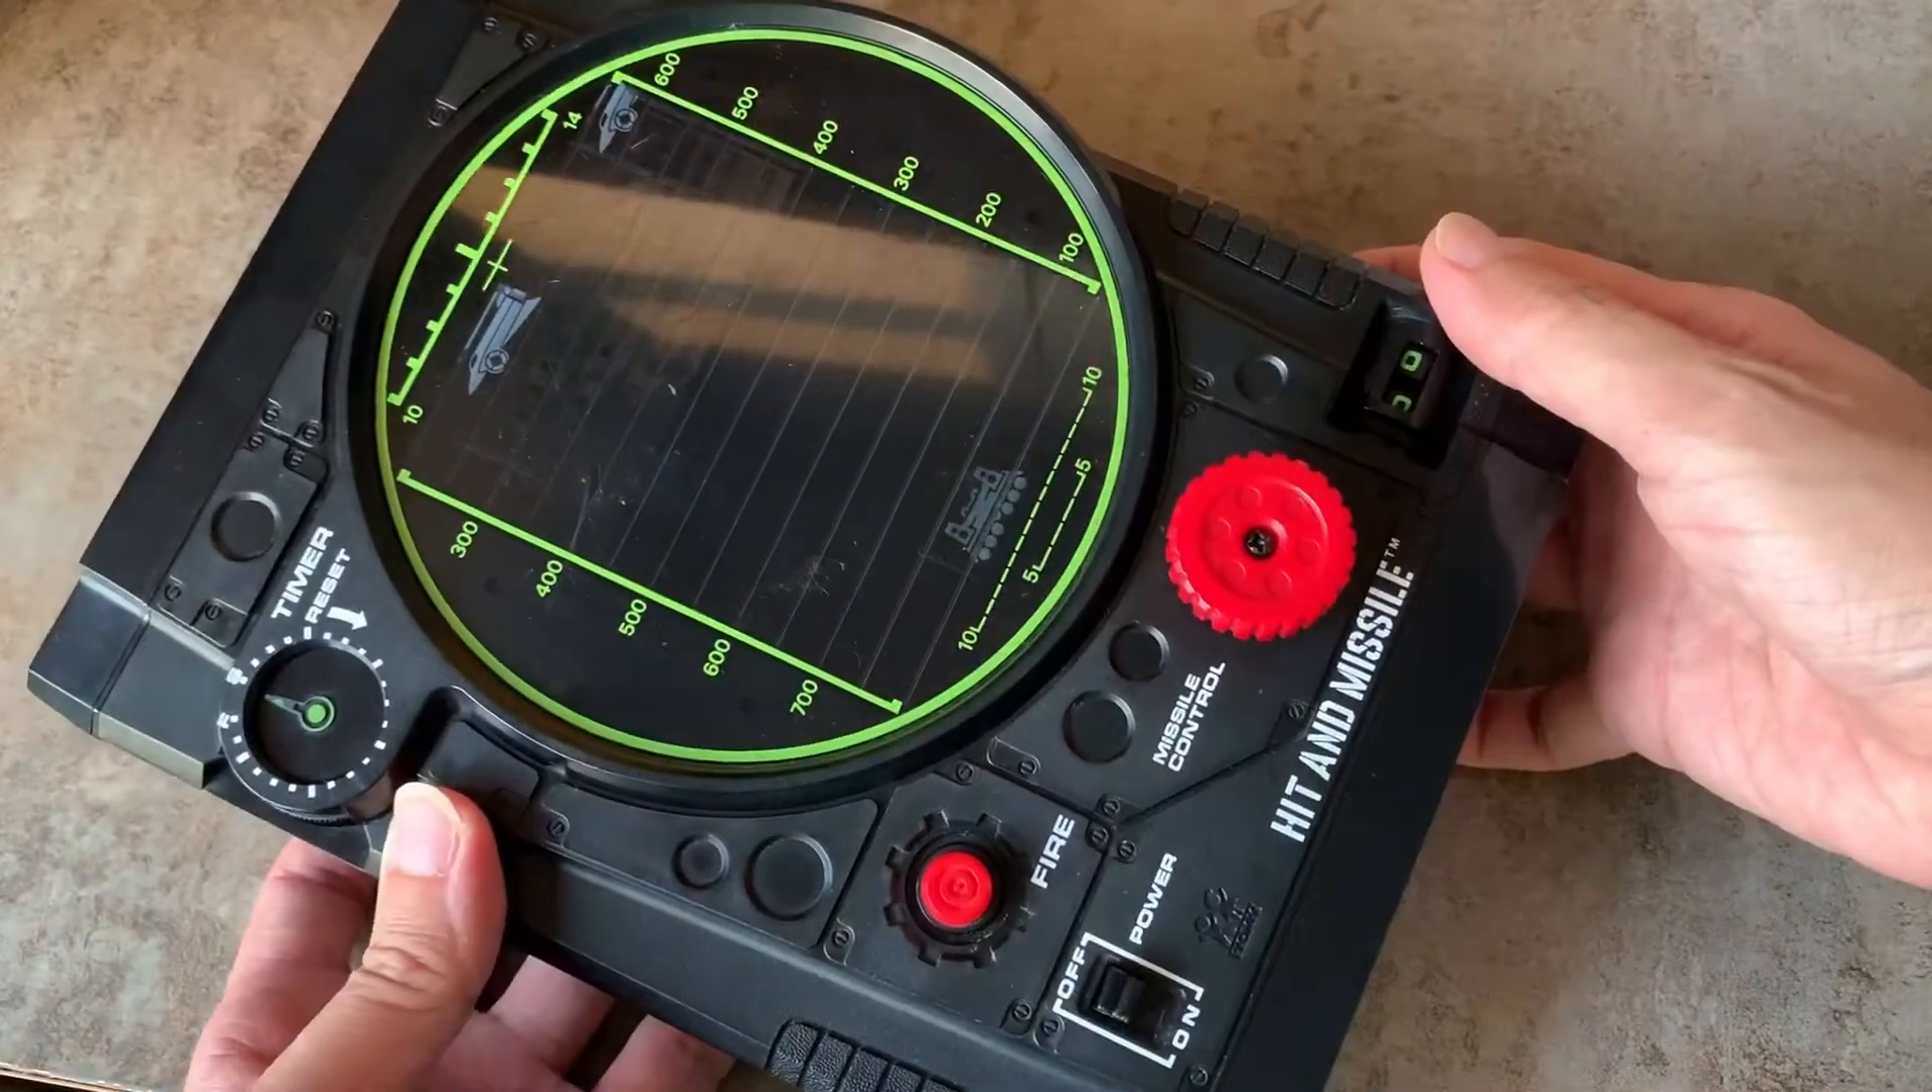Now the handheld game has been put back together.